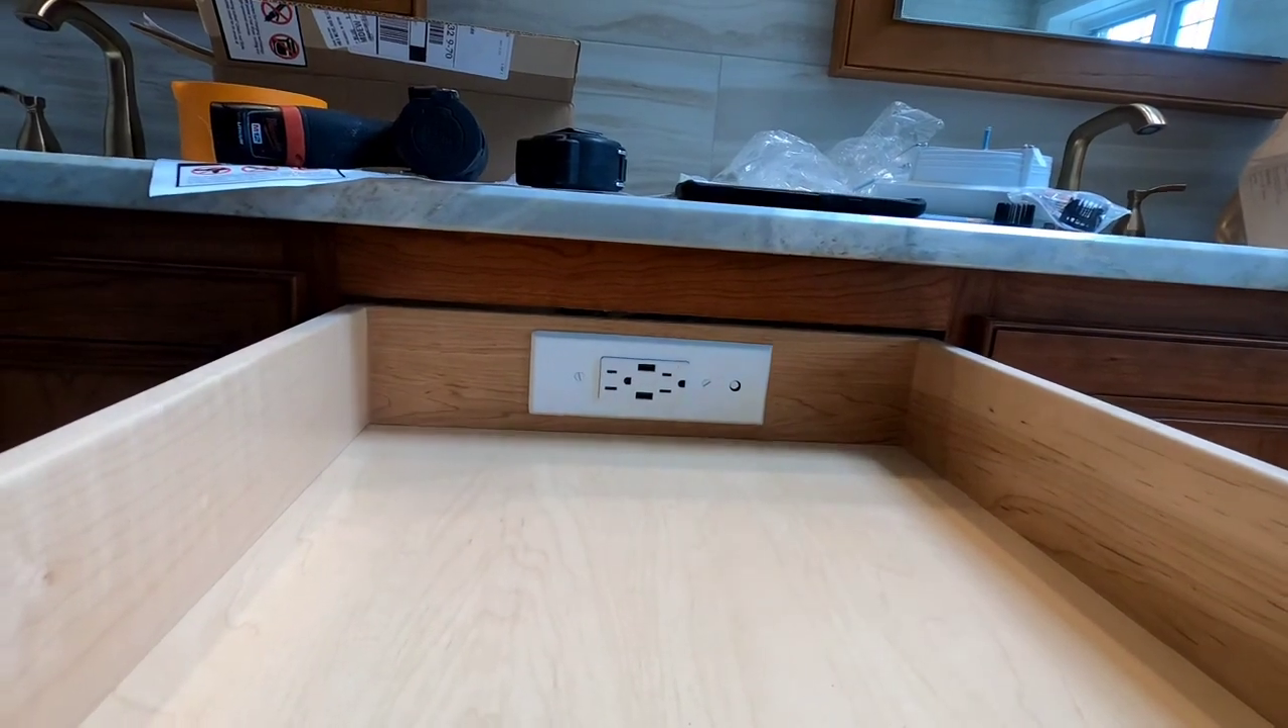Docking drawer installed.